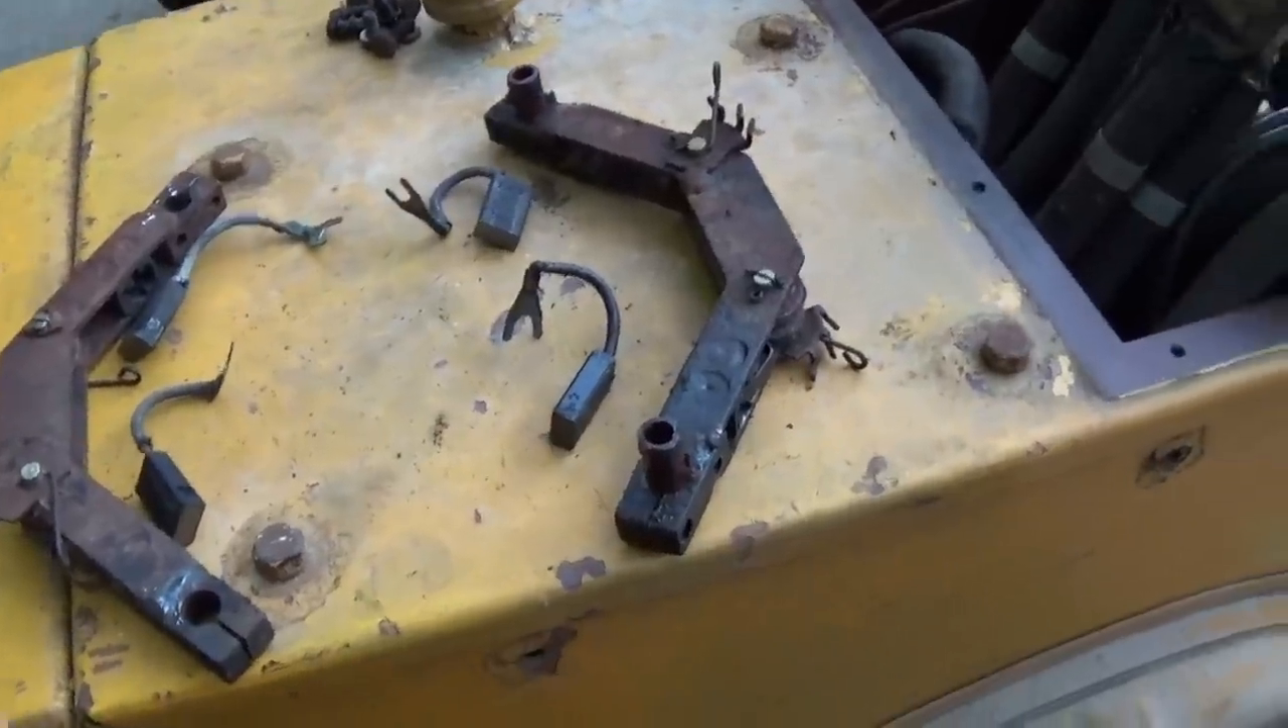Okay, well, I've gone ahead and removed the brush holder assemblies.